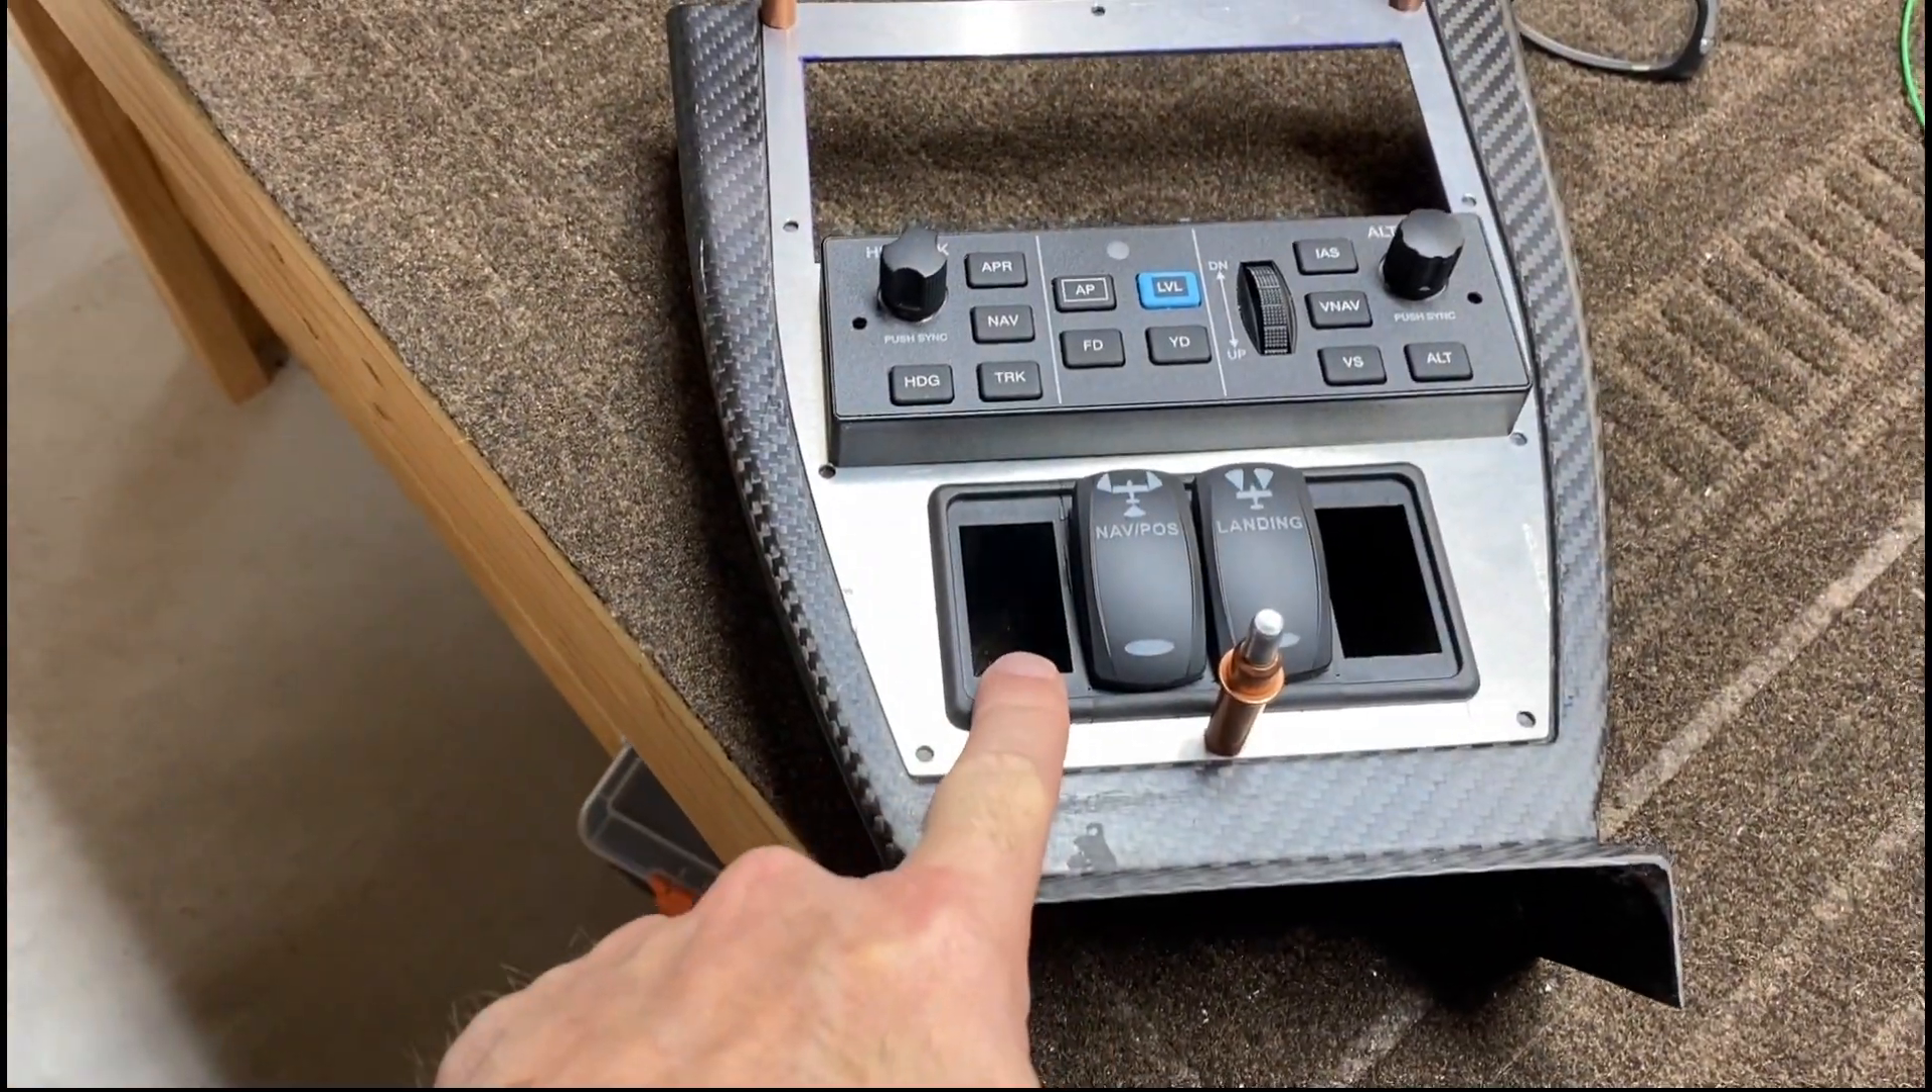The center console piece now I've started putting together.